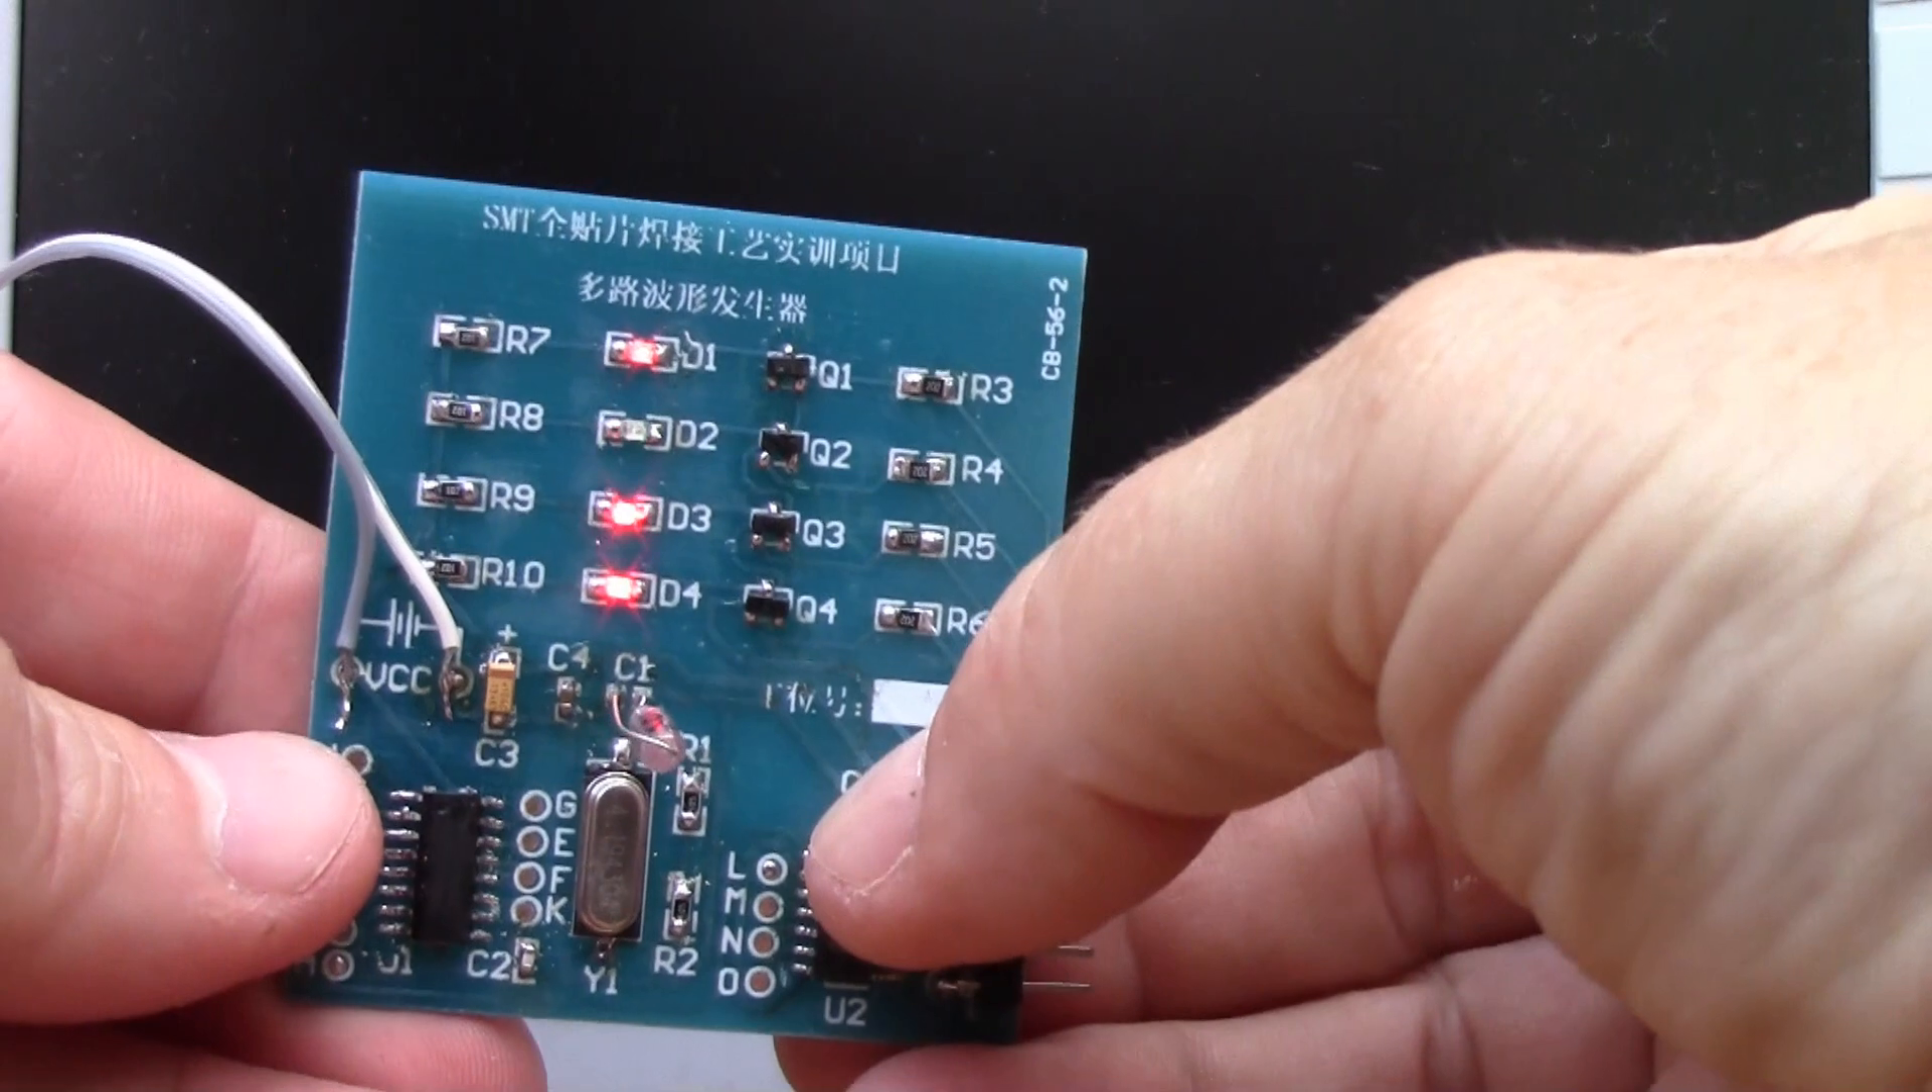So here we are the boards all assembled and as you can see the lights are twinkling nicely the four LEDs.